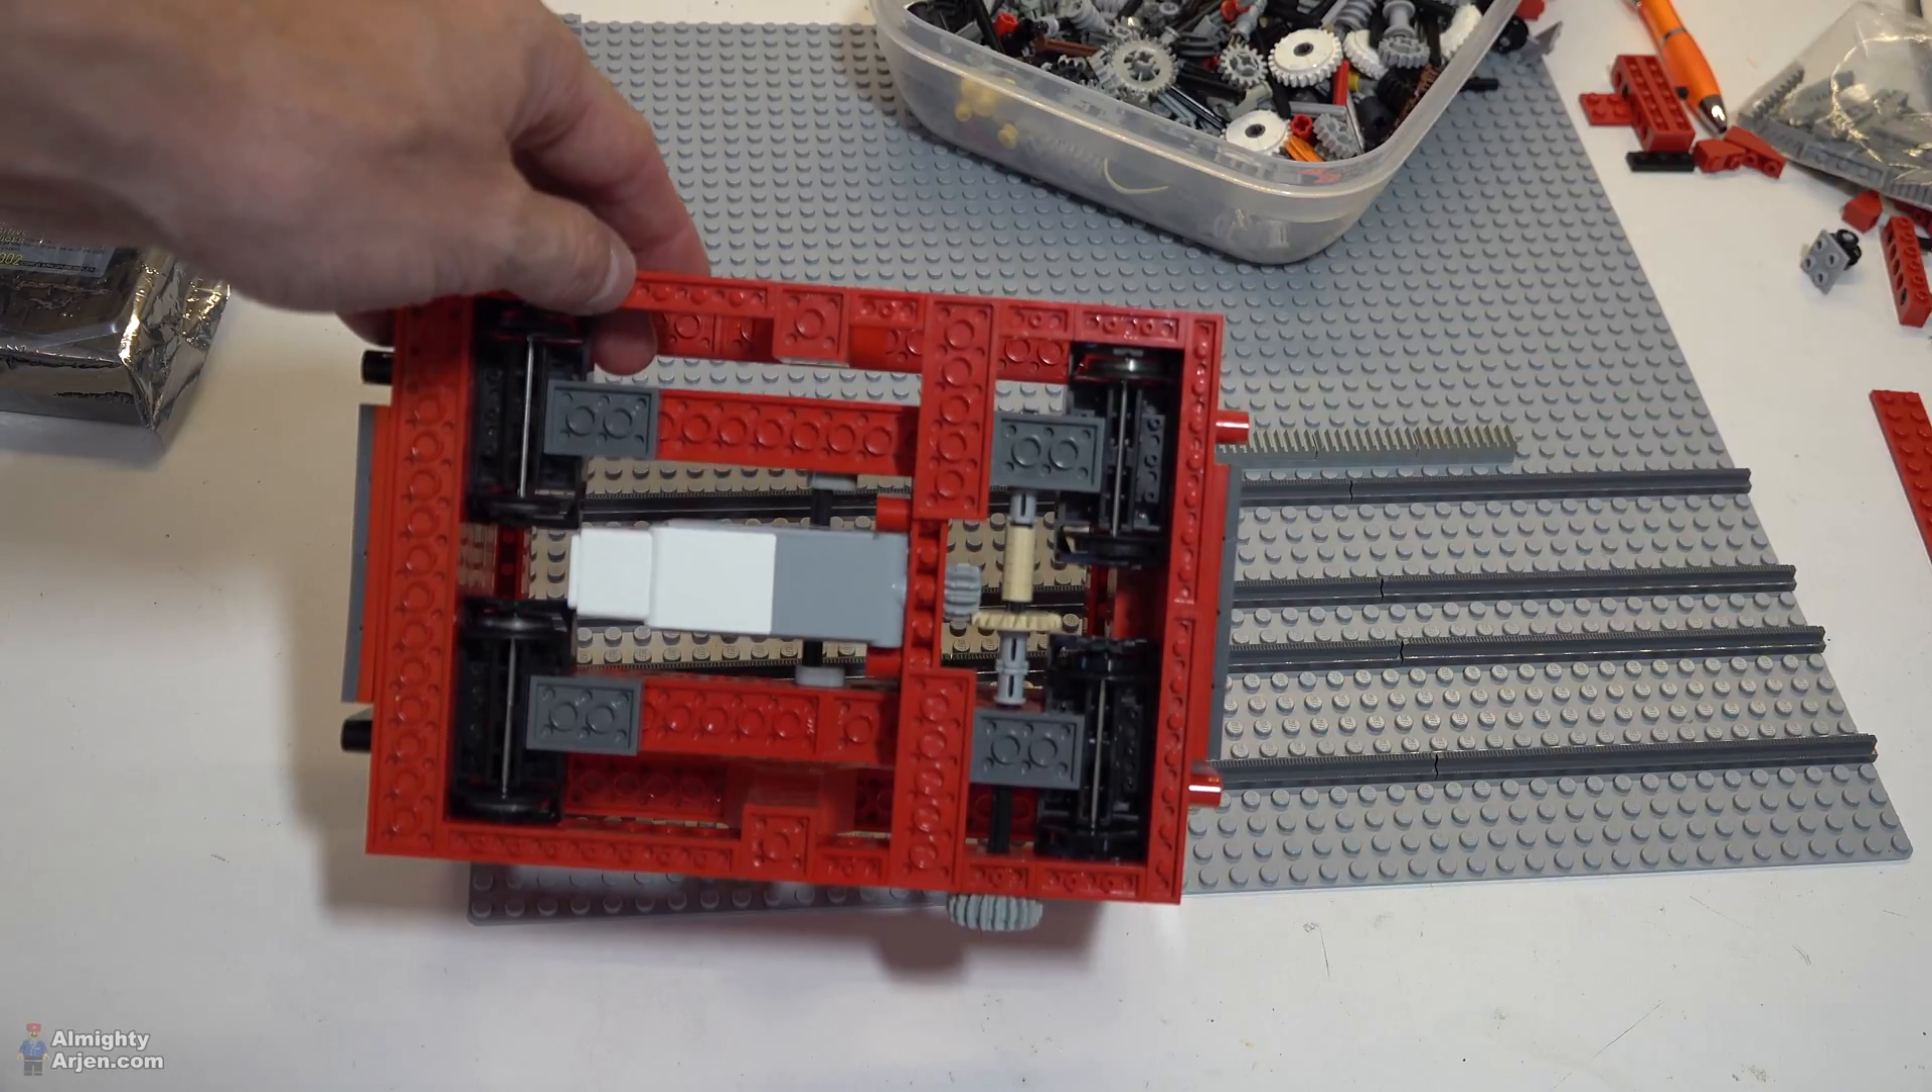So I made a base unit with four train wheels below it.